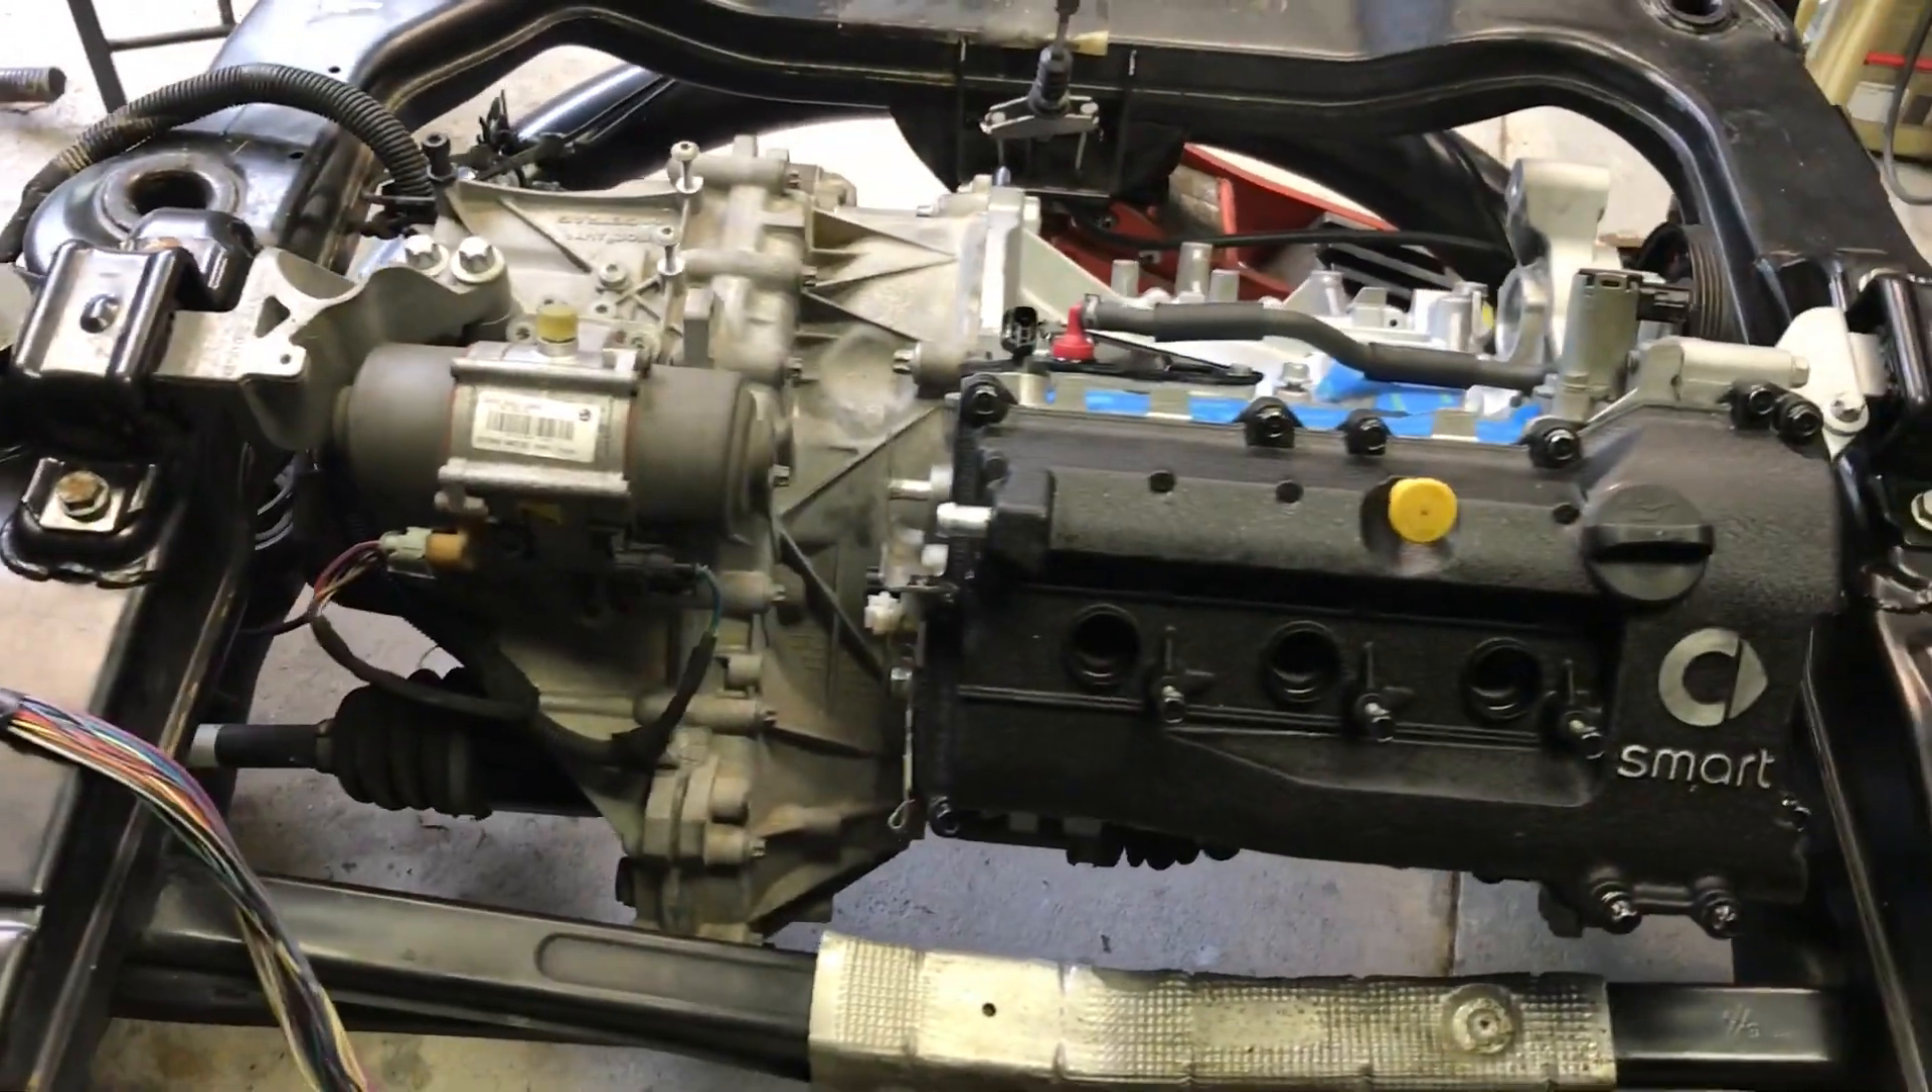I've I've actually mounted the motor to the gearbox while it's in the cradle and it does fit but yeah it wasn't easy.